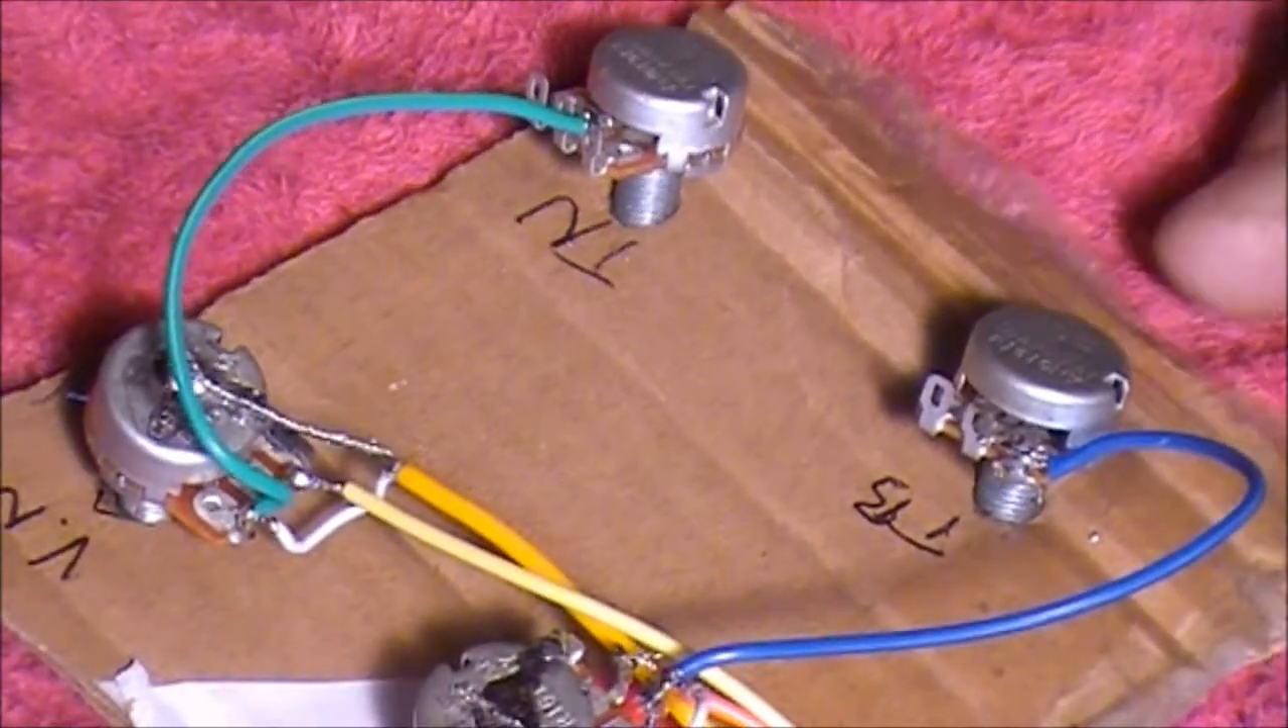I've now soldered this green wire from the left-hand side contact point on the neck volume pot. And it's soldered here to the left-hand side facing in on the neck tone pot.